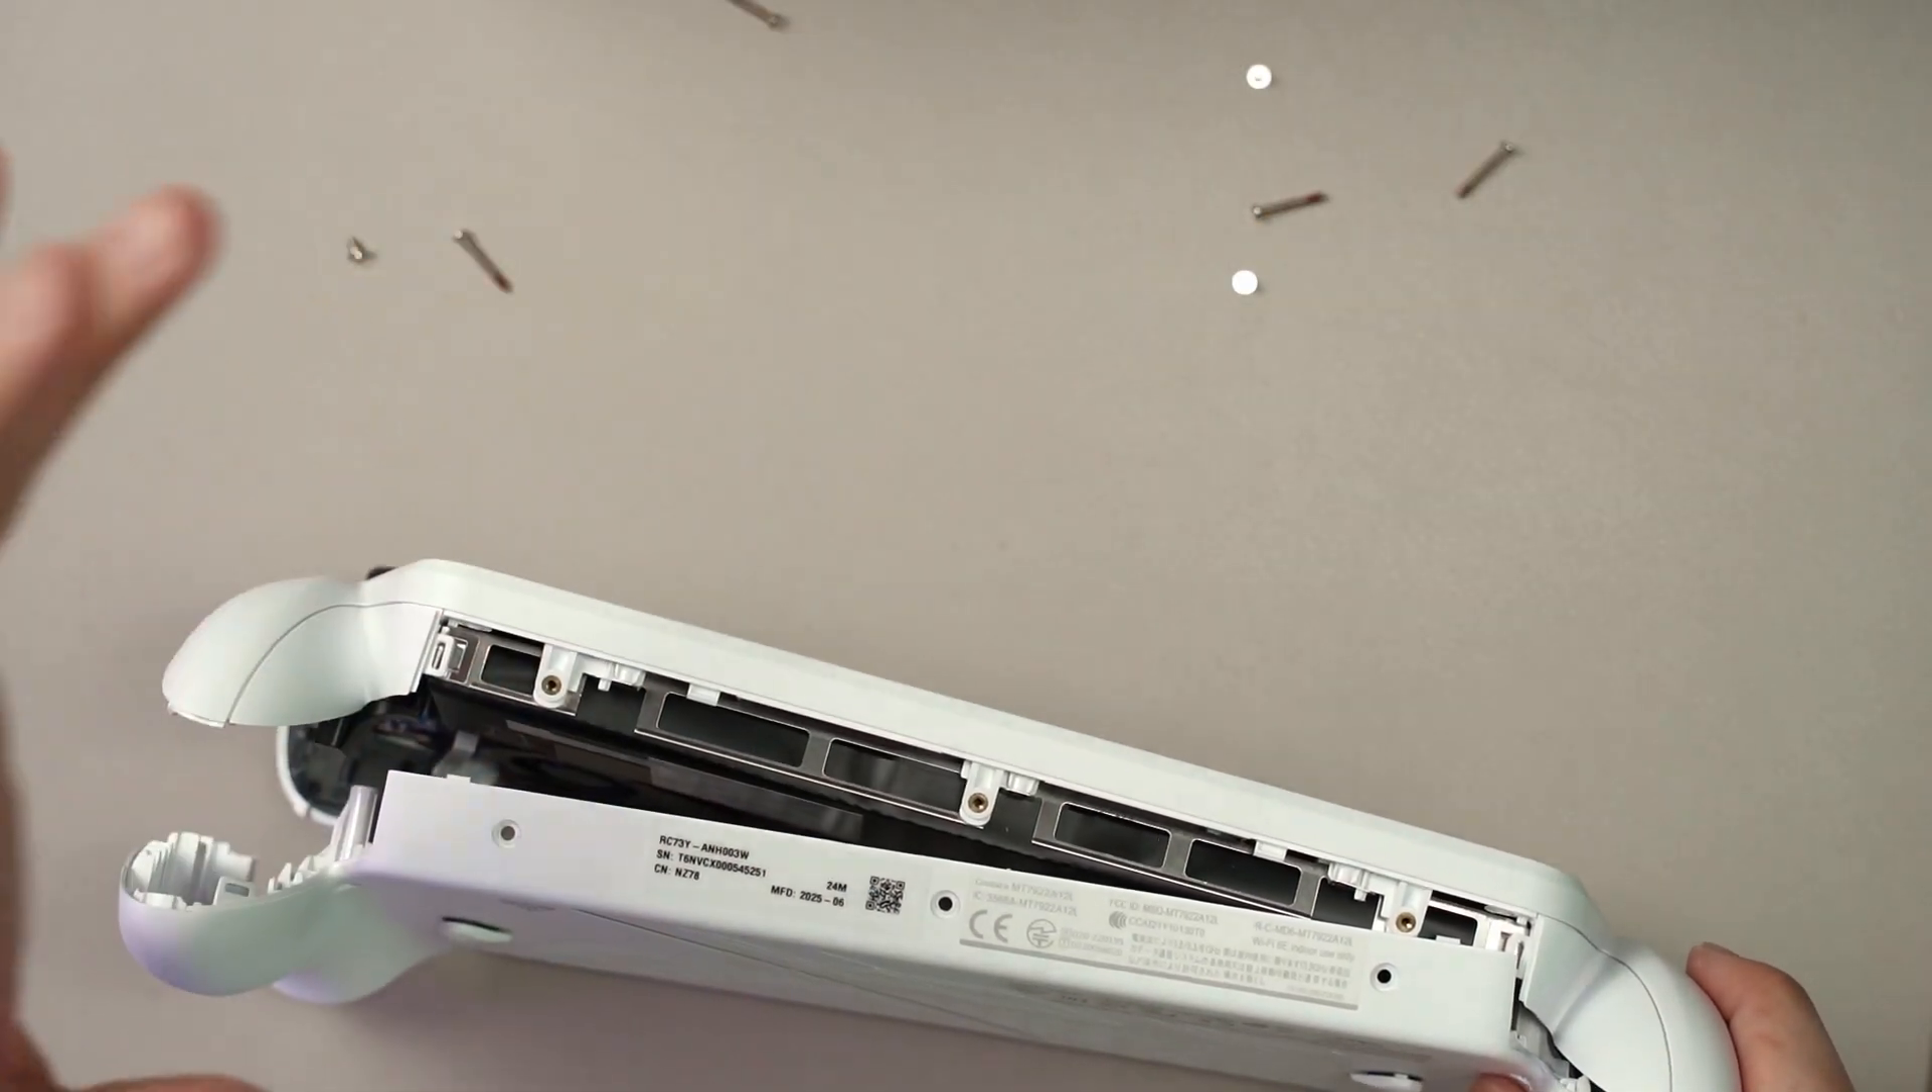The whole back plate is open.